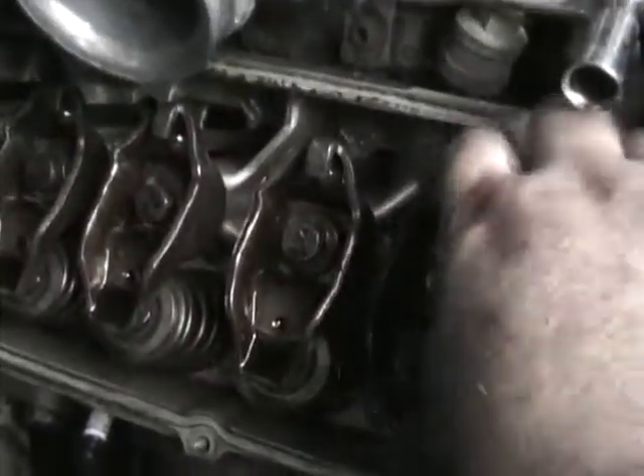Well guys, it's probably like 7 o 'clock now, and I've gotten the passenger side valve cover off, which is where I found the noise, and I don't see anything obvious here right at the moment.